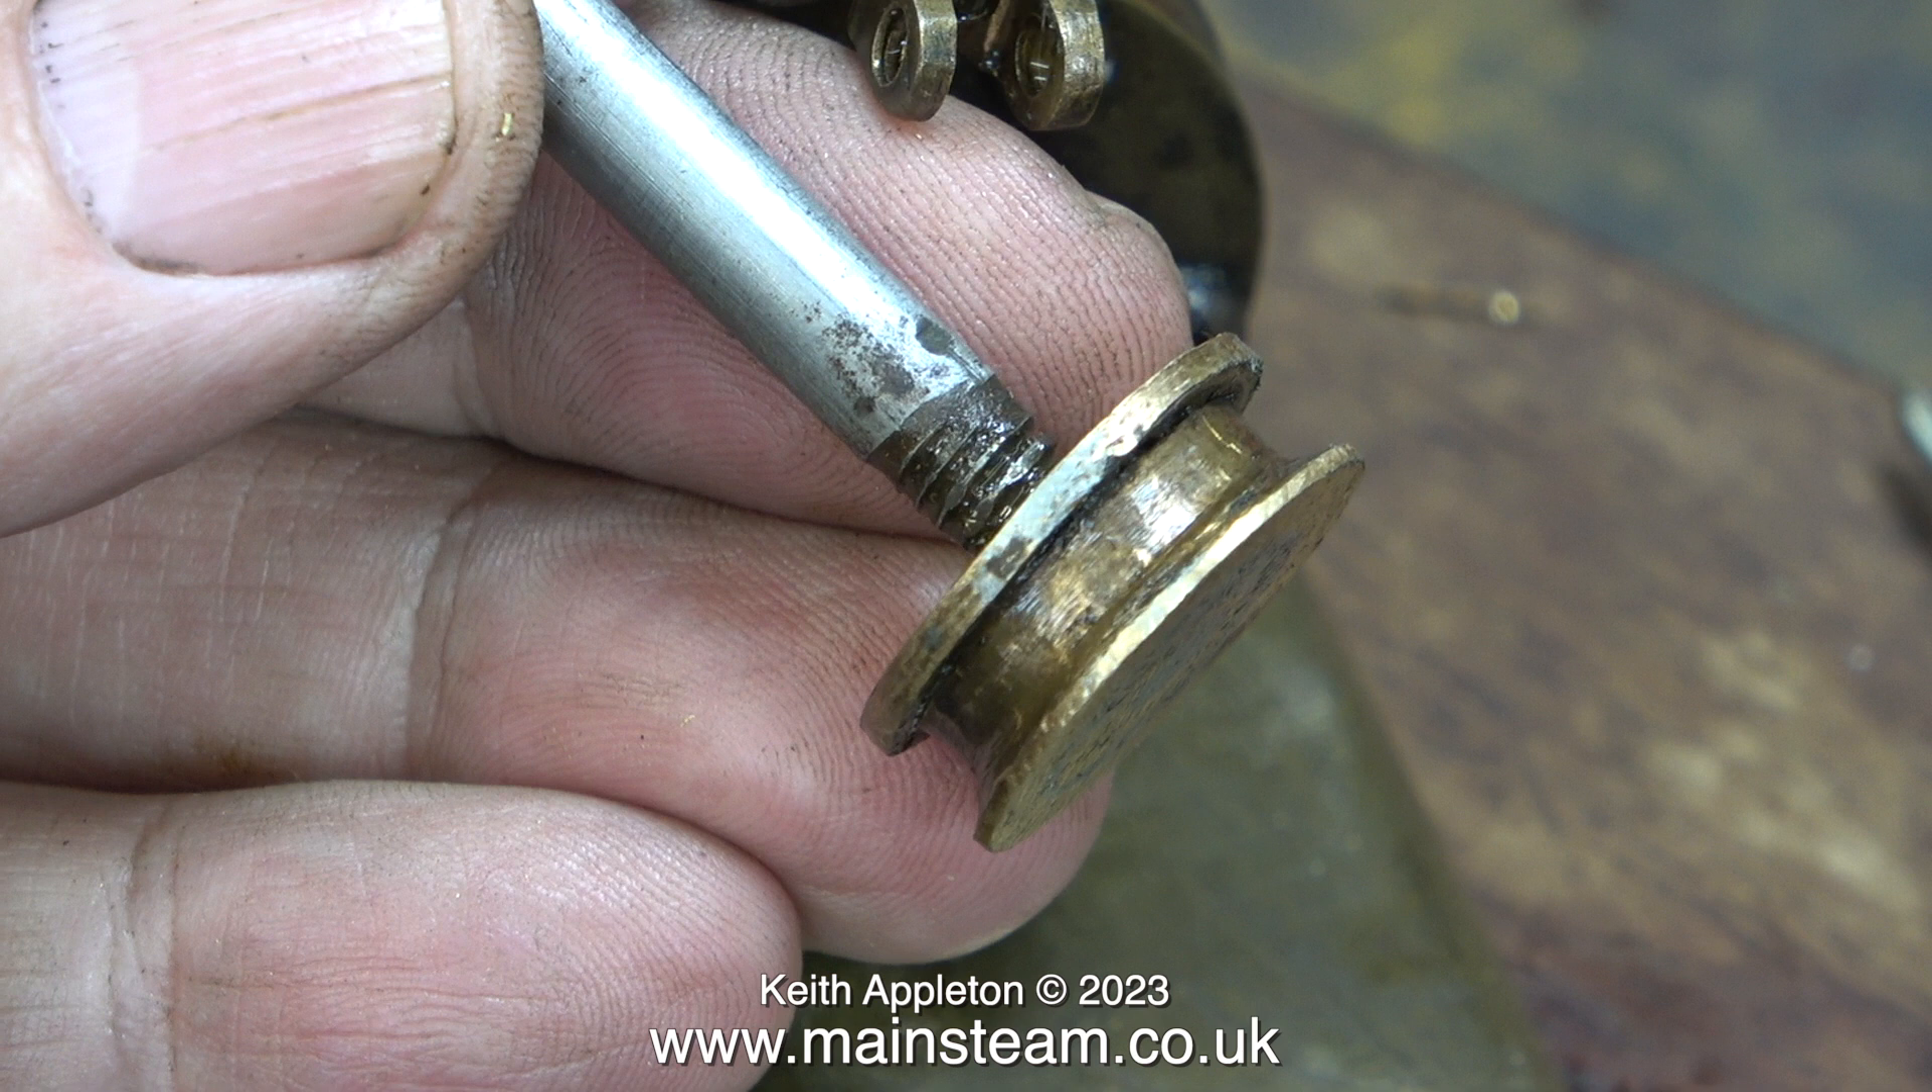Apart from the damage to the piston rod at the crosshead end in an attempt to make it work look how much of the piston rod thread is sticking out of the piston.